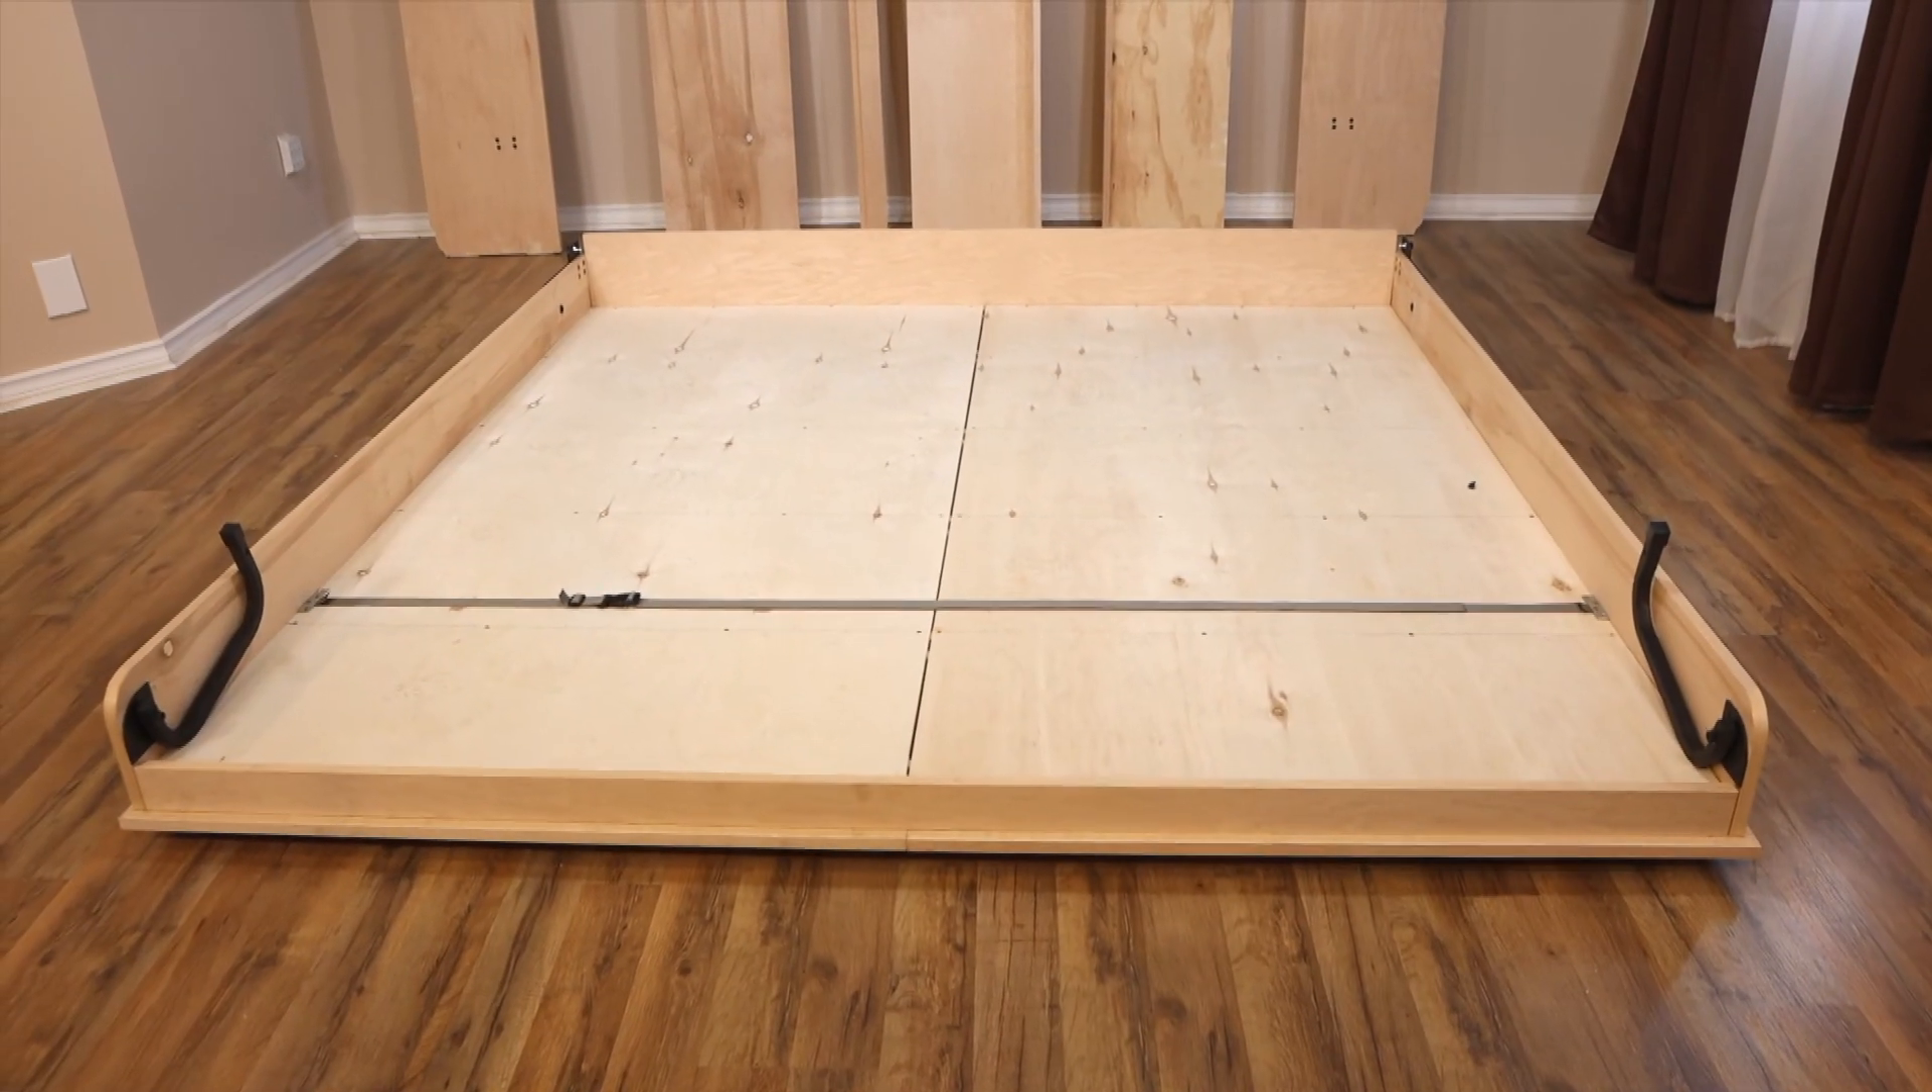The strap is now done and the completed bed frame is ready for the assembly of the murphy bed.